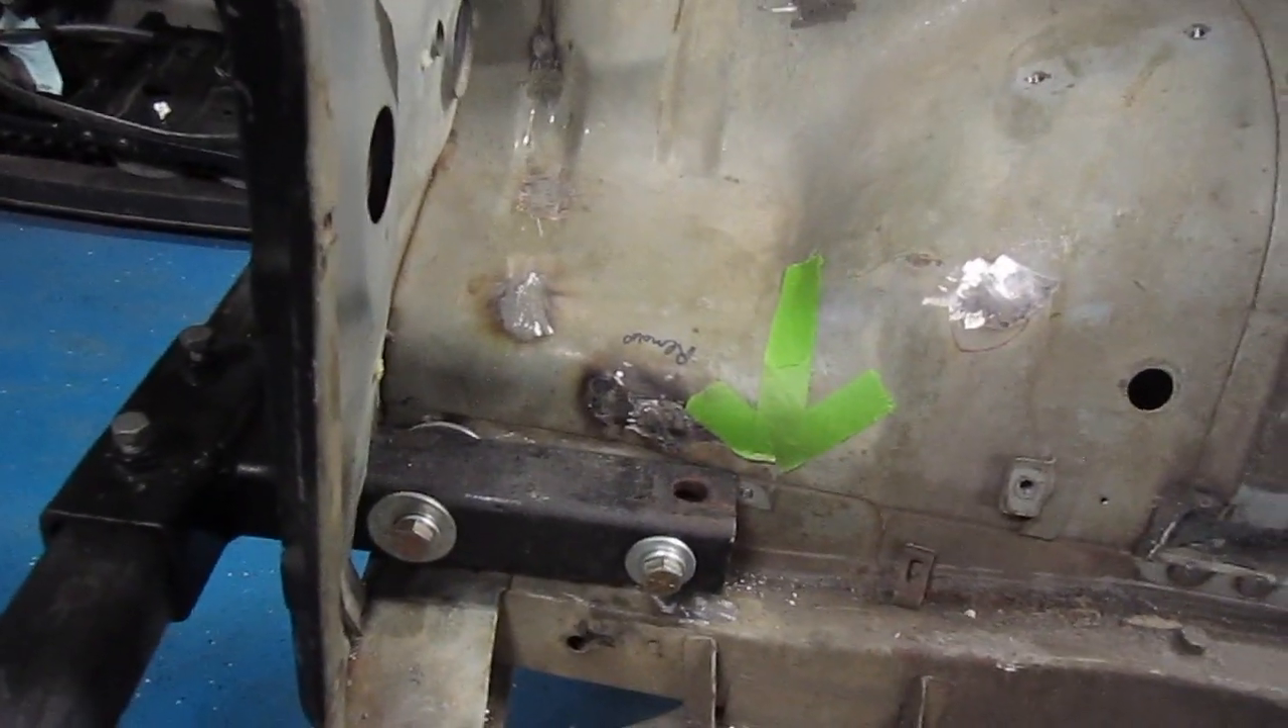All i've done is just drill through the bracket and run bolts.